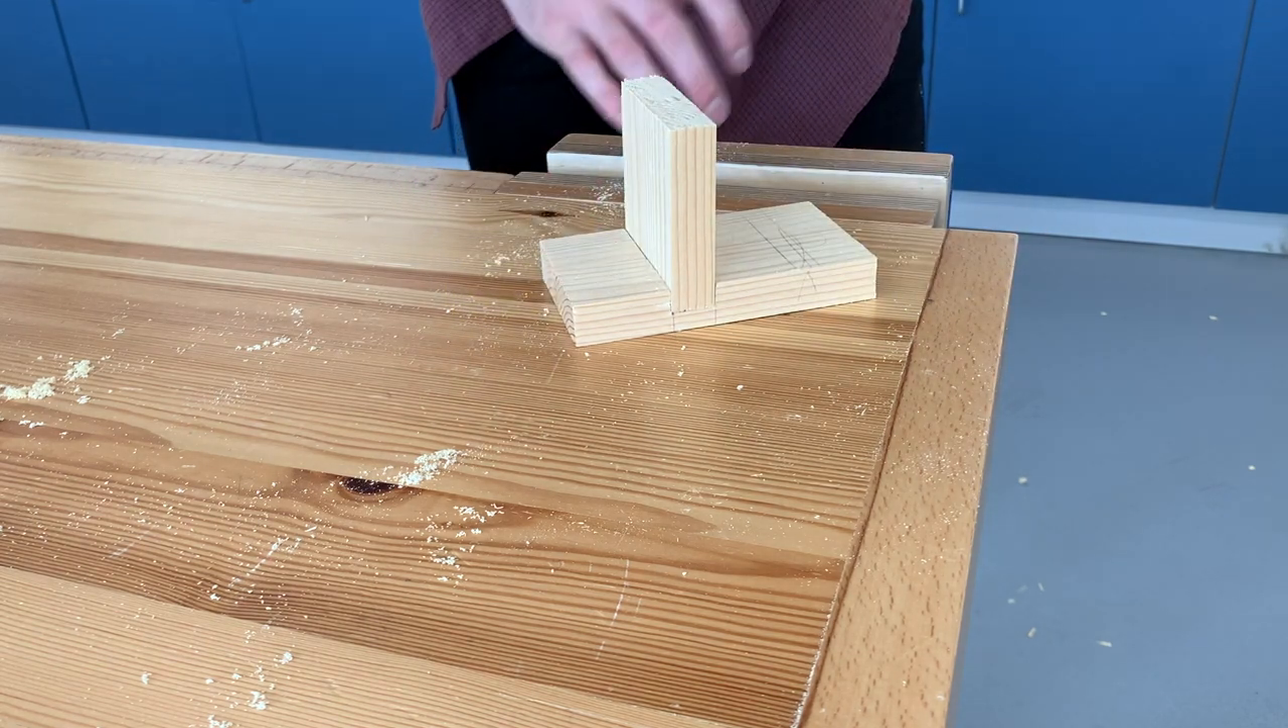There's our housing joint like so the pieces just slot in together.